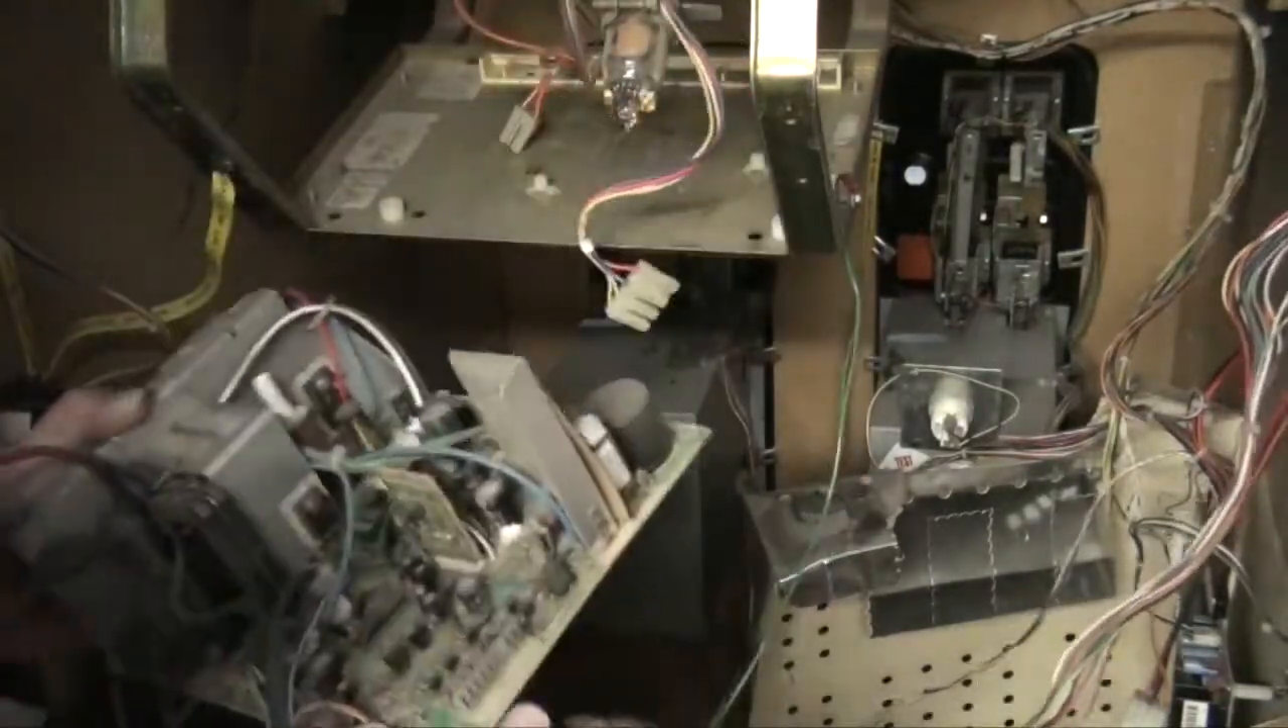And now we have our monitor chassis removed.